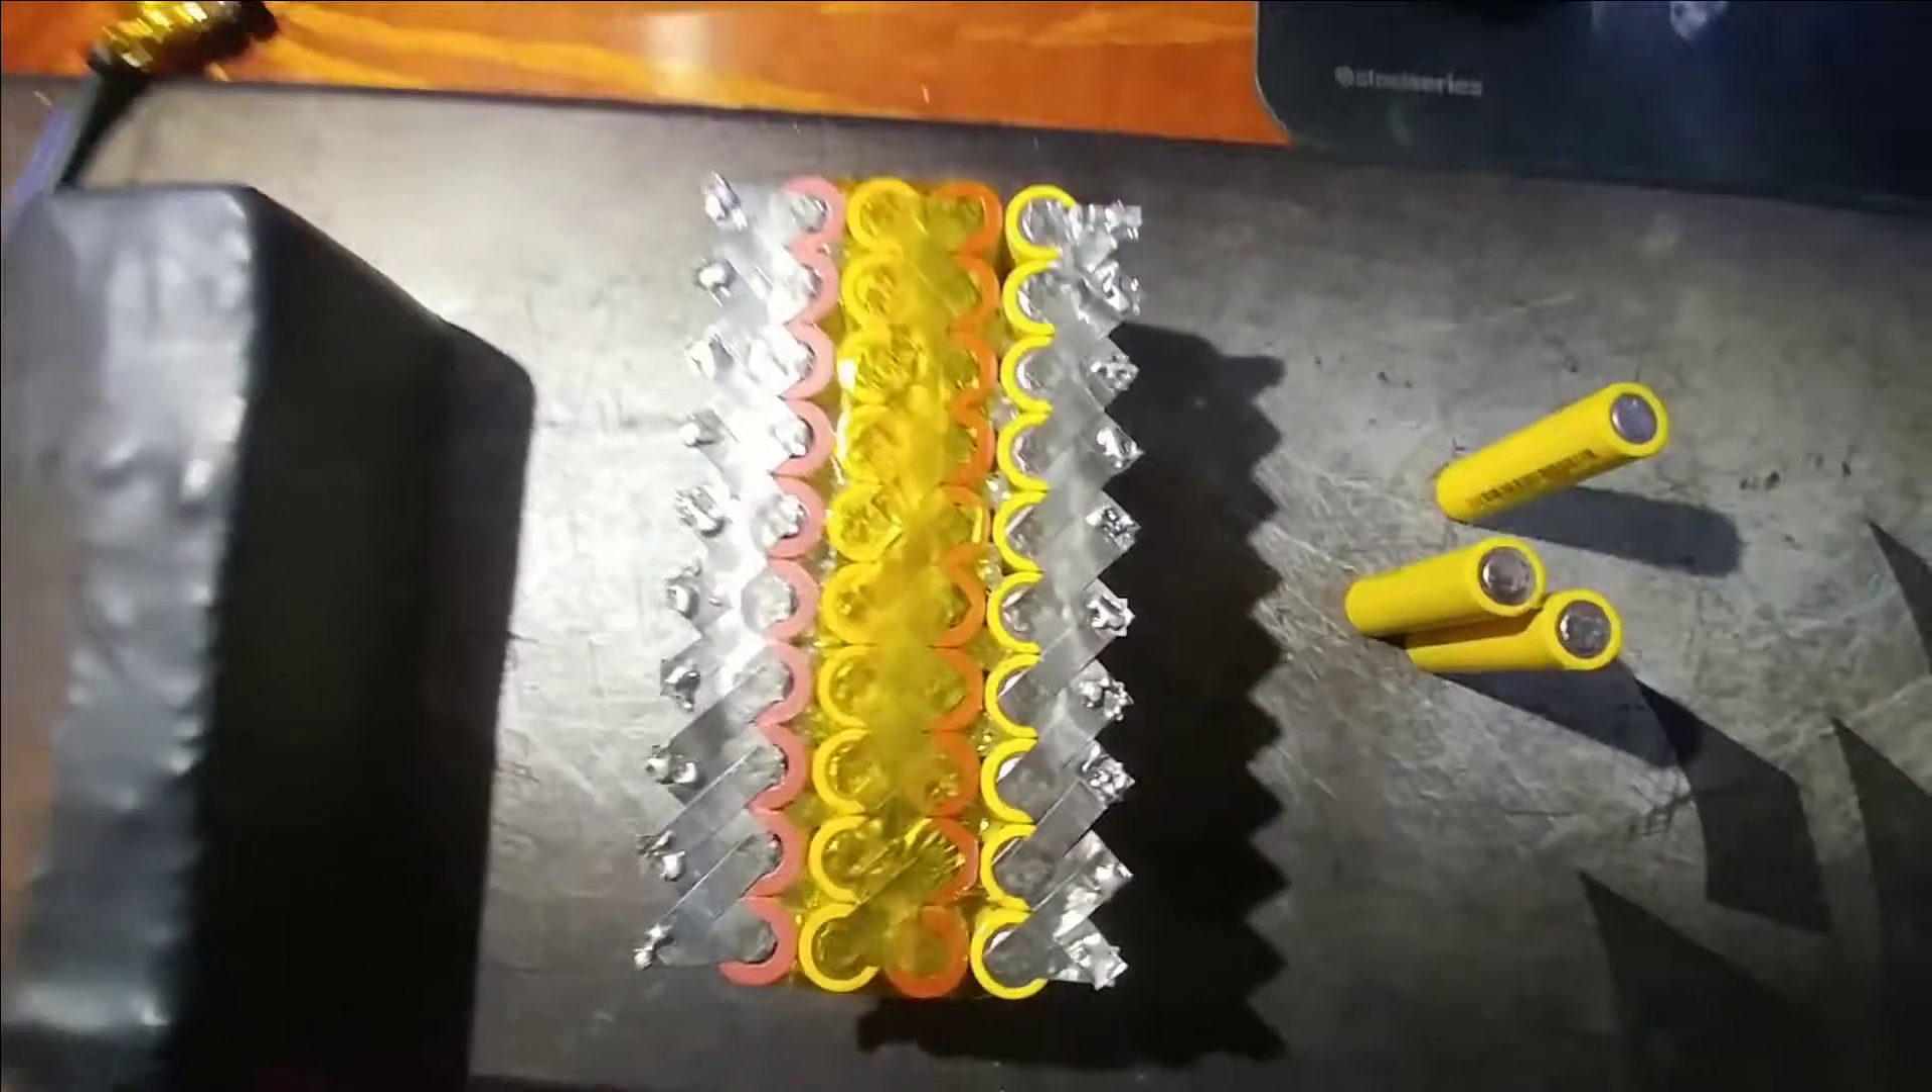Alright guys, I just finished spot welding this pack.